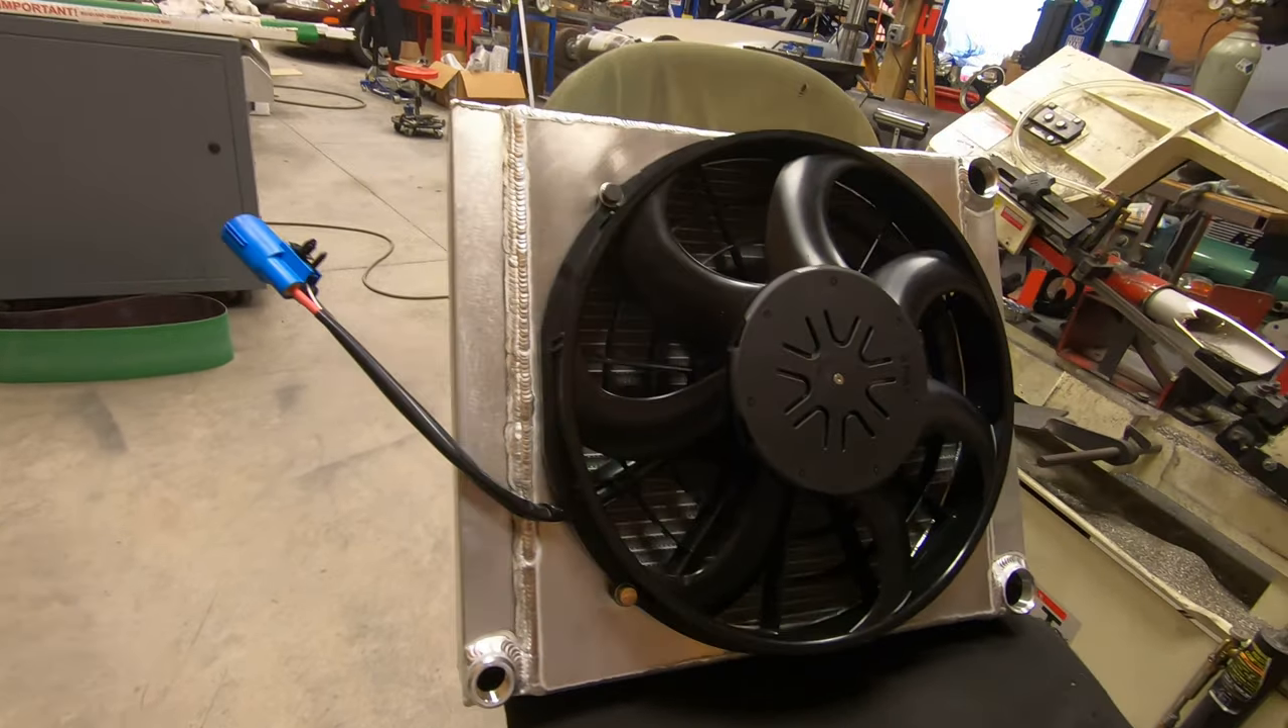And with that we have a shroud welded to a radiator and a fan fastened to that shroud.